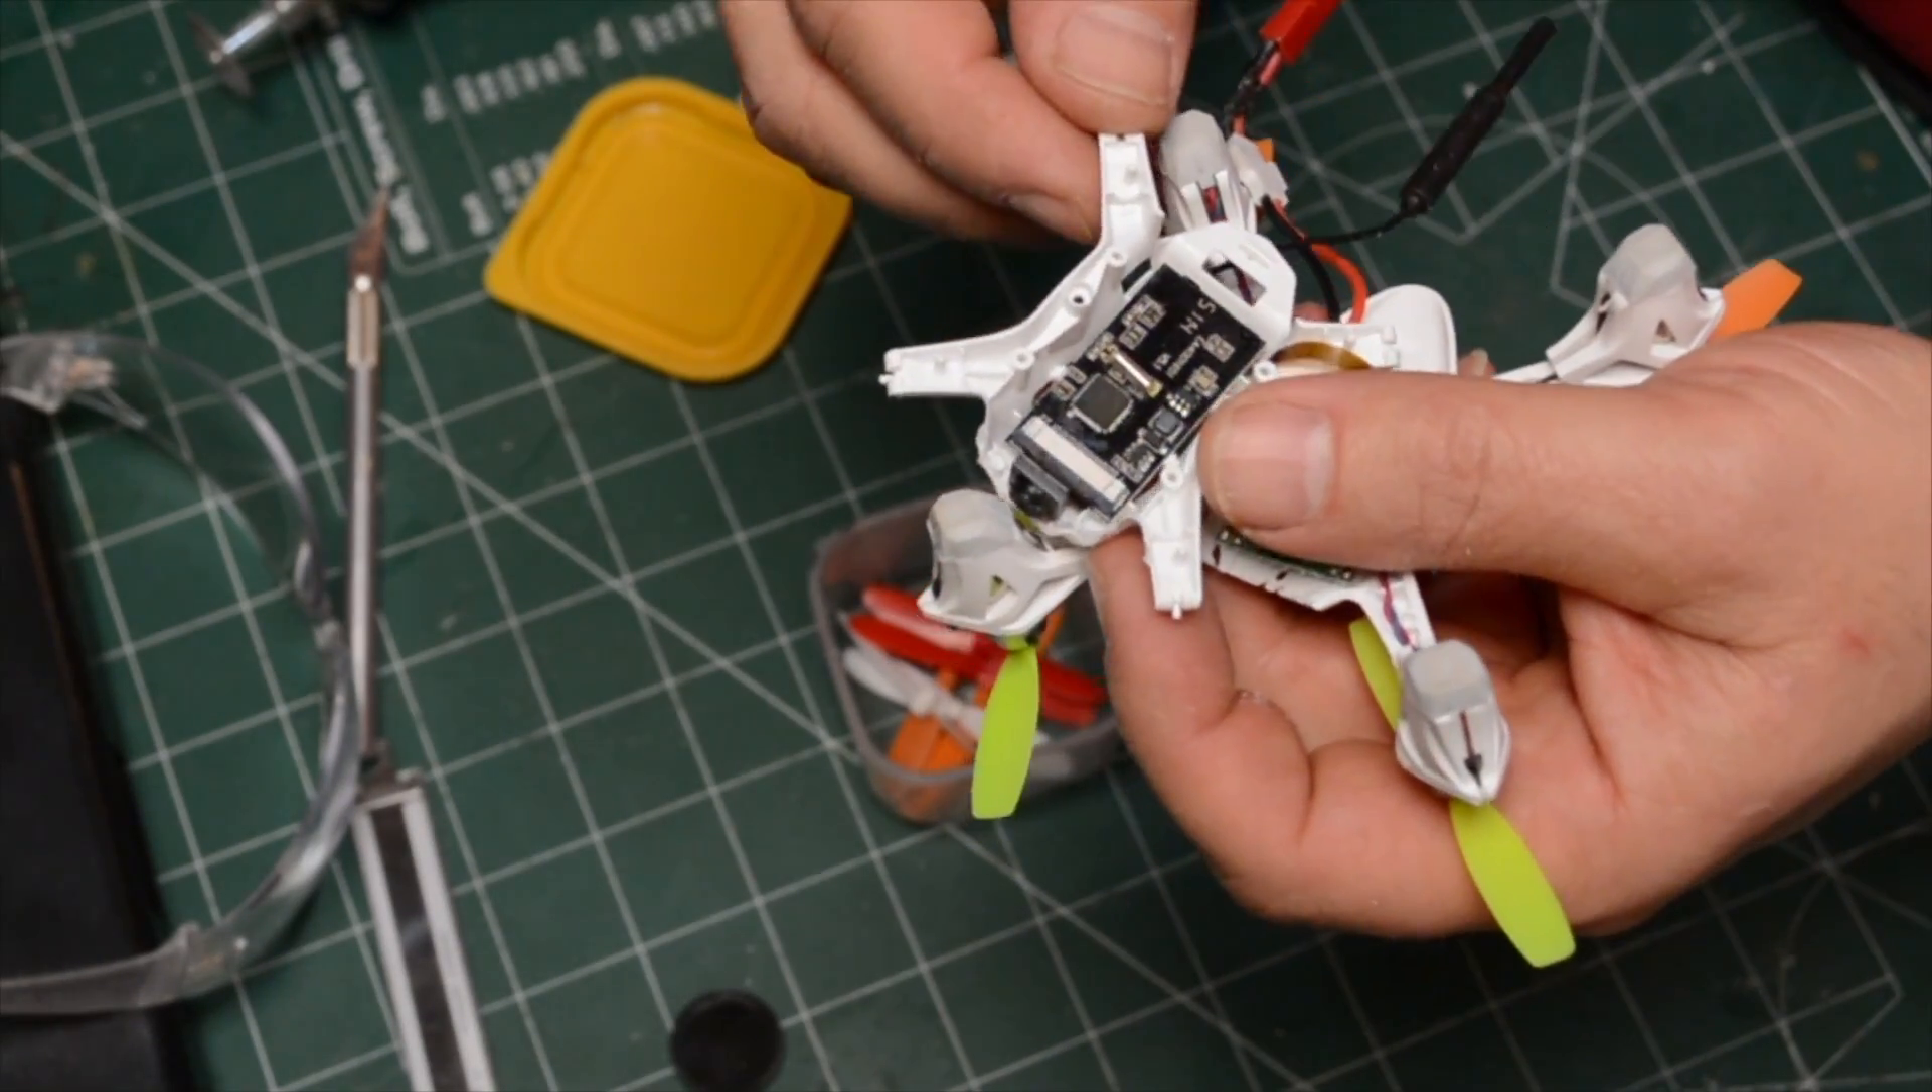Got the board snapped back into place there.